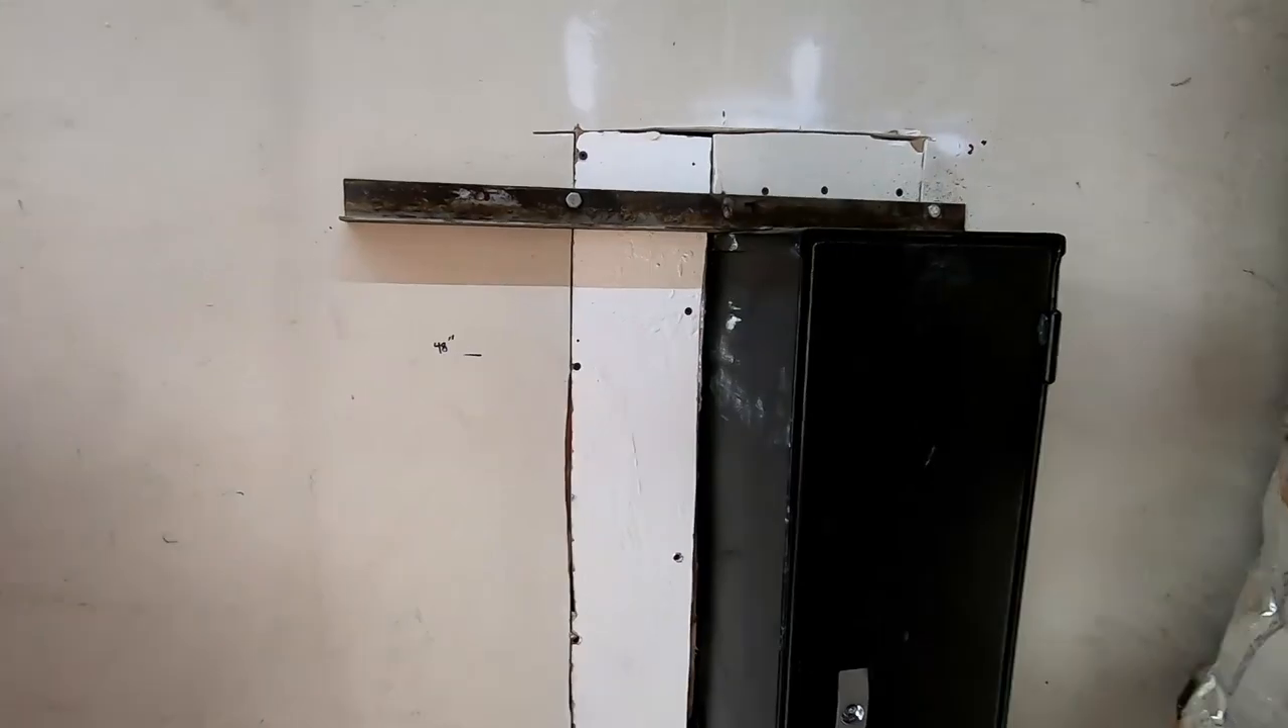The angle iron's in. All the bolts are in.